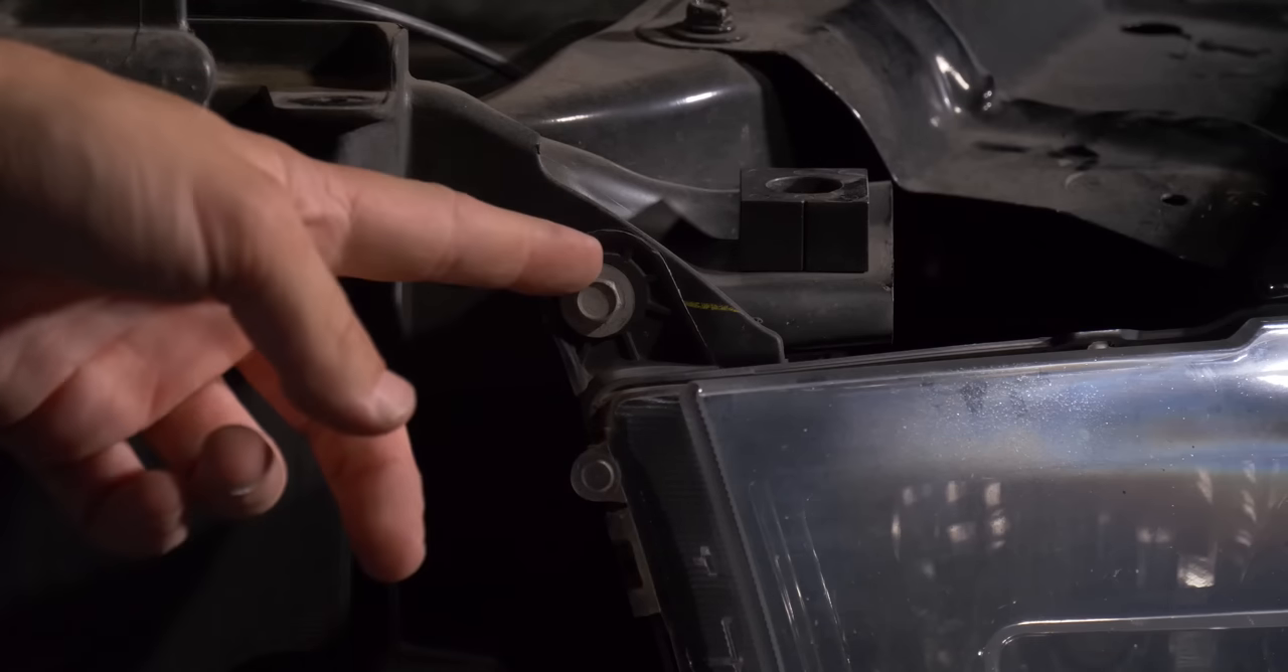So there are two bolts remaining before we can pull this headlight out of the truck.